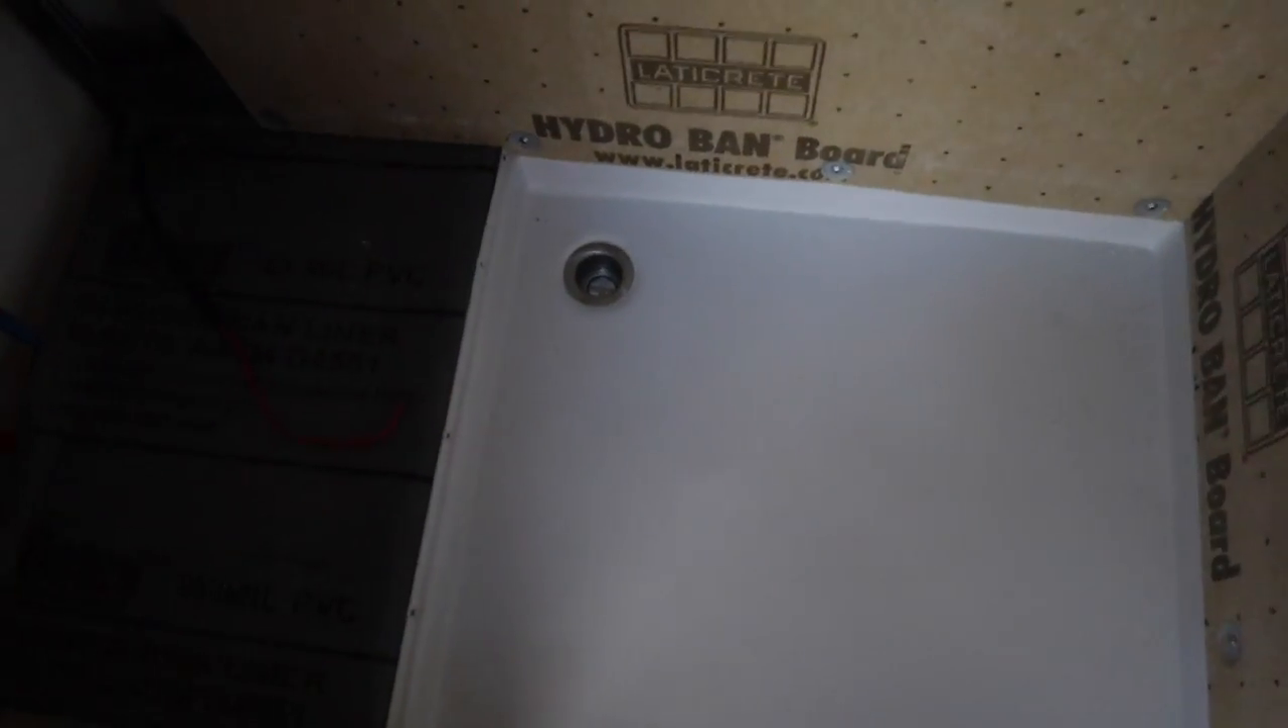And then I got my shower pan down in here.